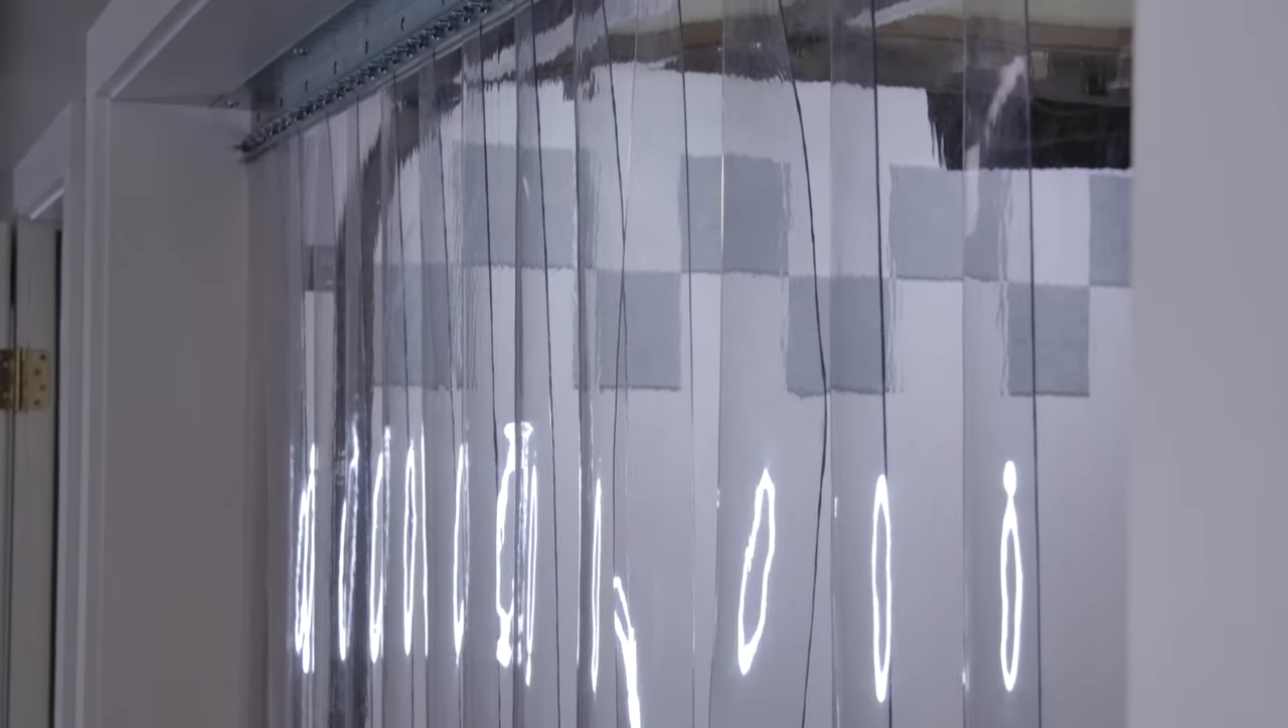The strip door is now complete.